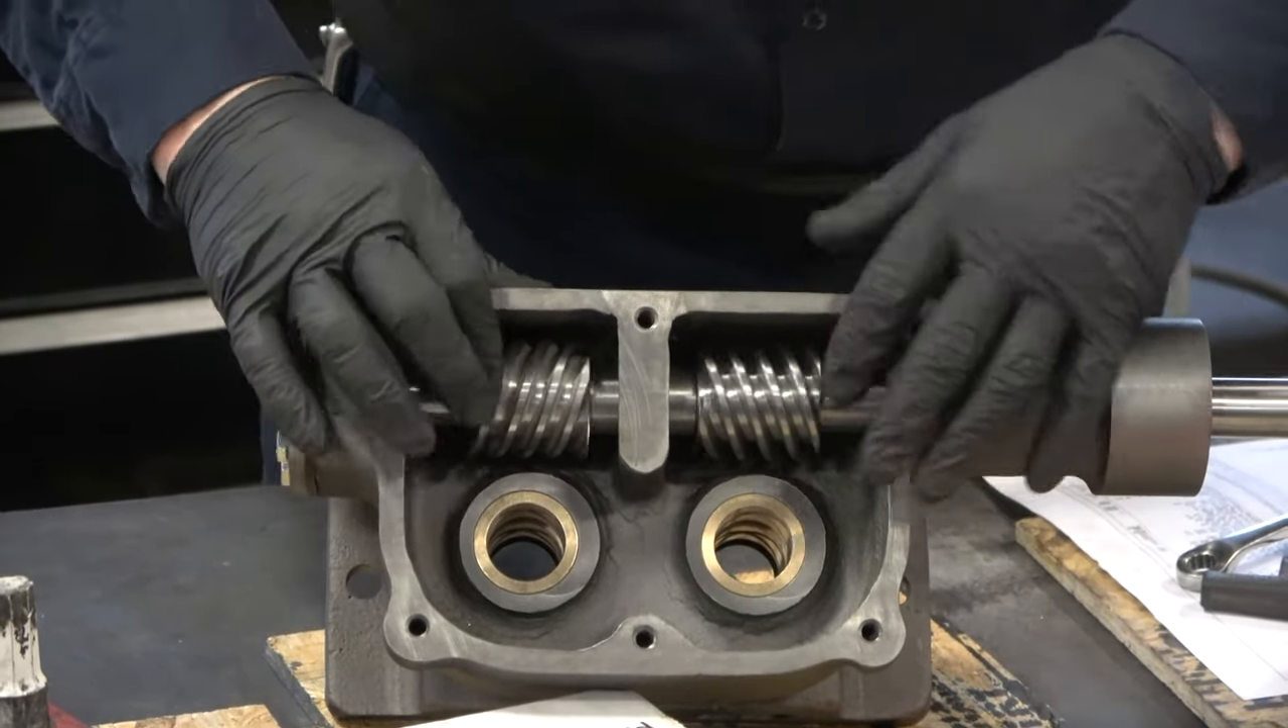As you can see, the worm gears are centered above the bronze bushings that the feed screw shafts are going to go through once installed.